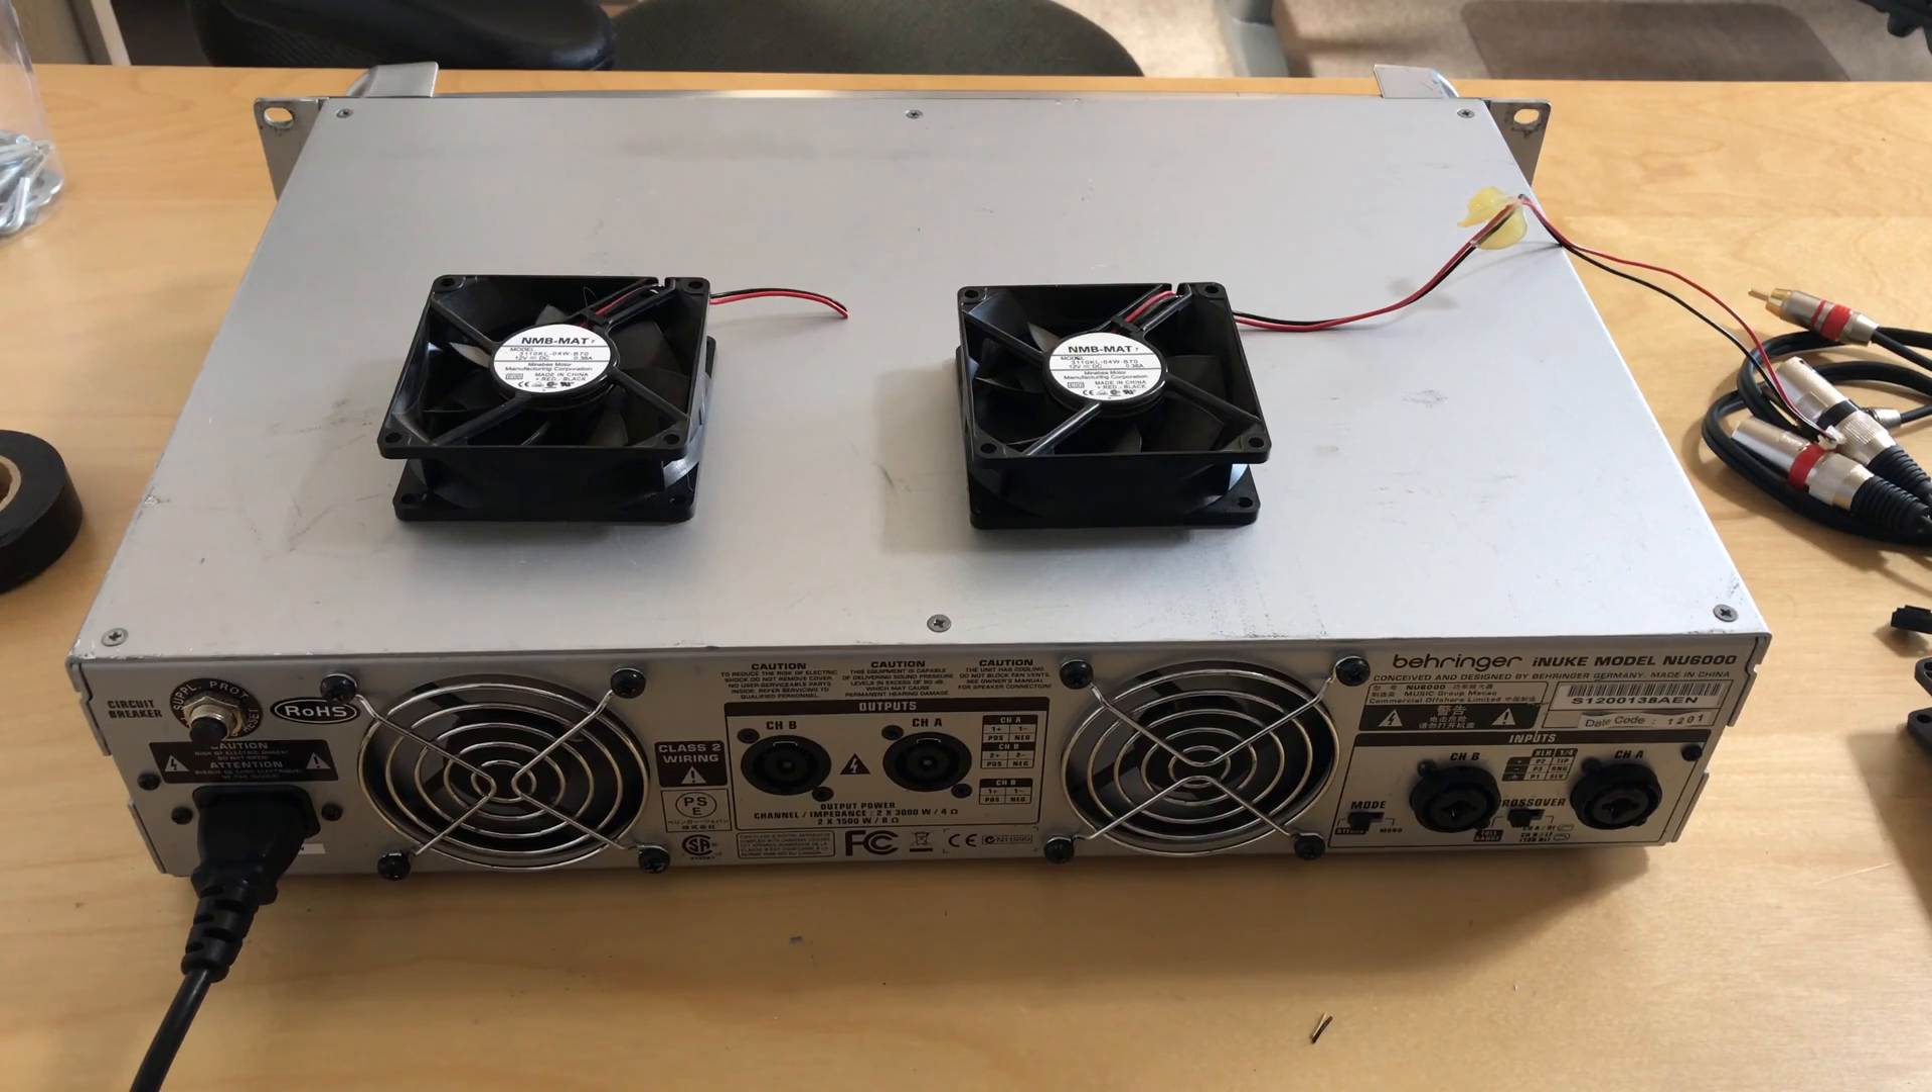You can see the old fans on top. We've got the grills on and the top on the unit.